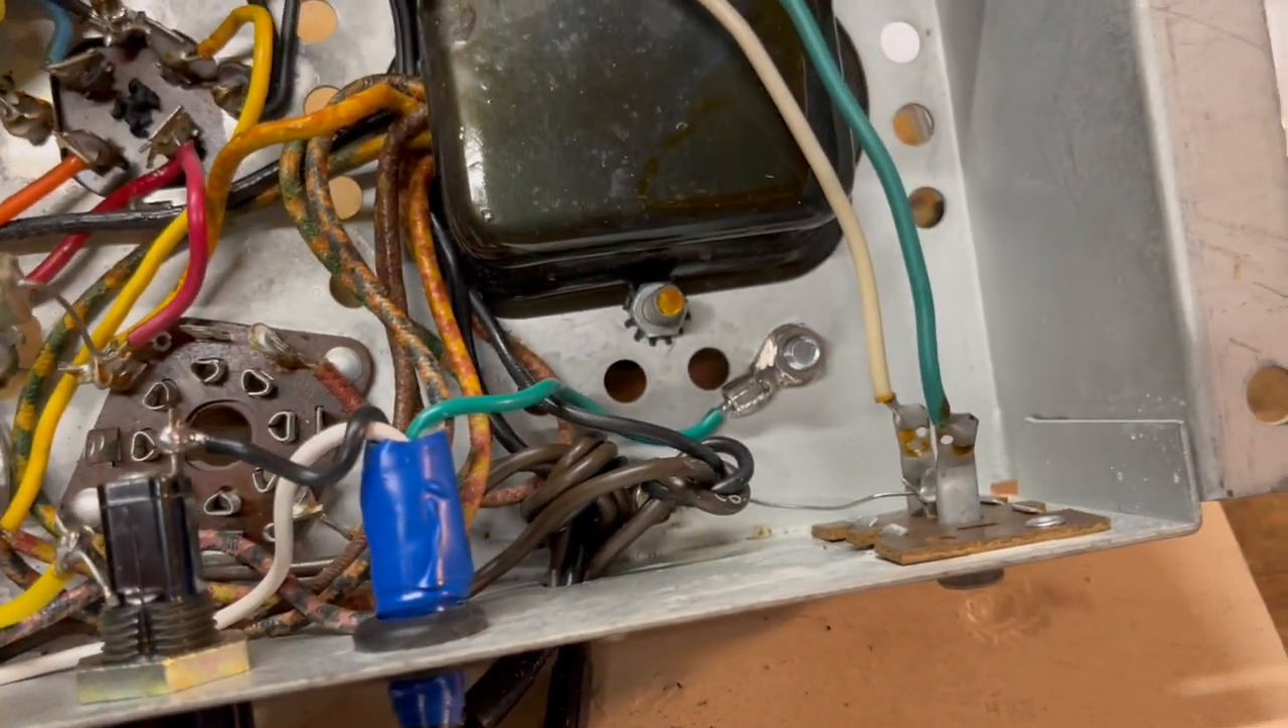You can see the white neutral wire over there and the green grounding wire is secured to the chassis.